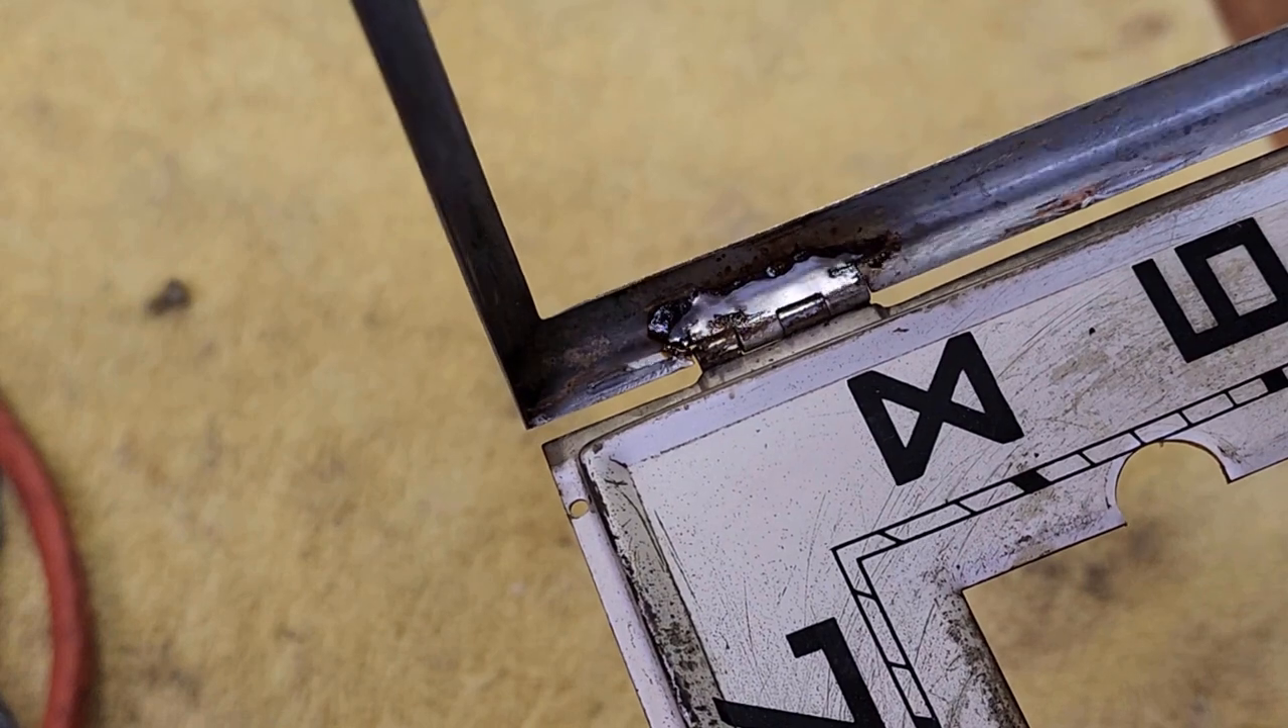And there we can see our soldered hinge. I just went over it again and it's very solid.